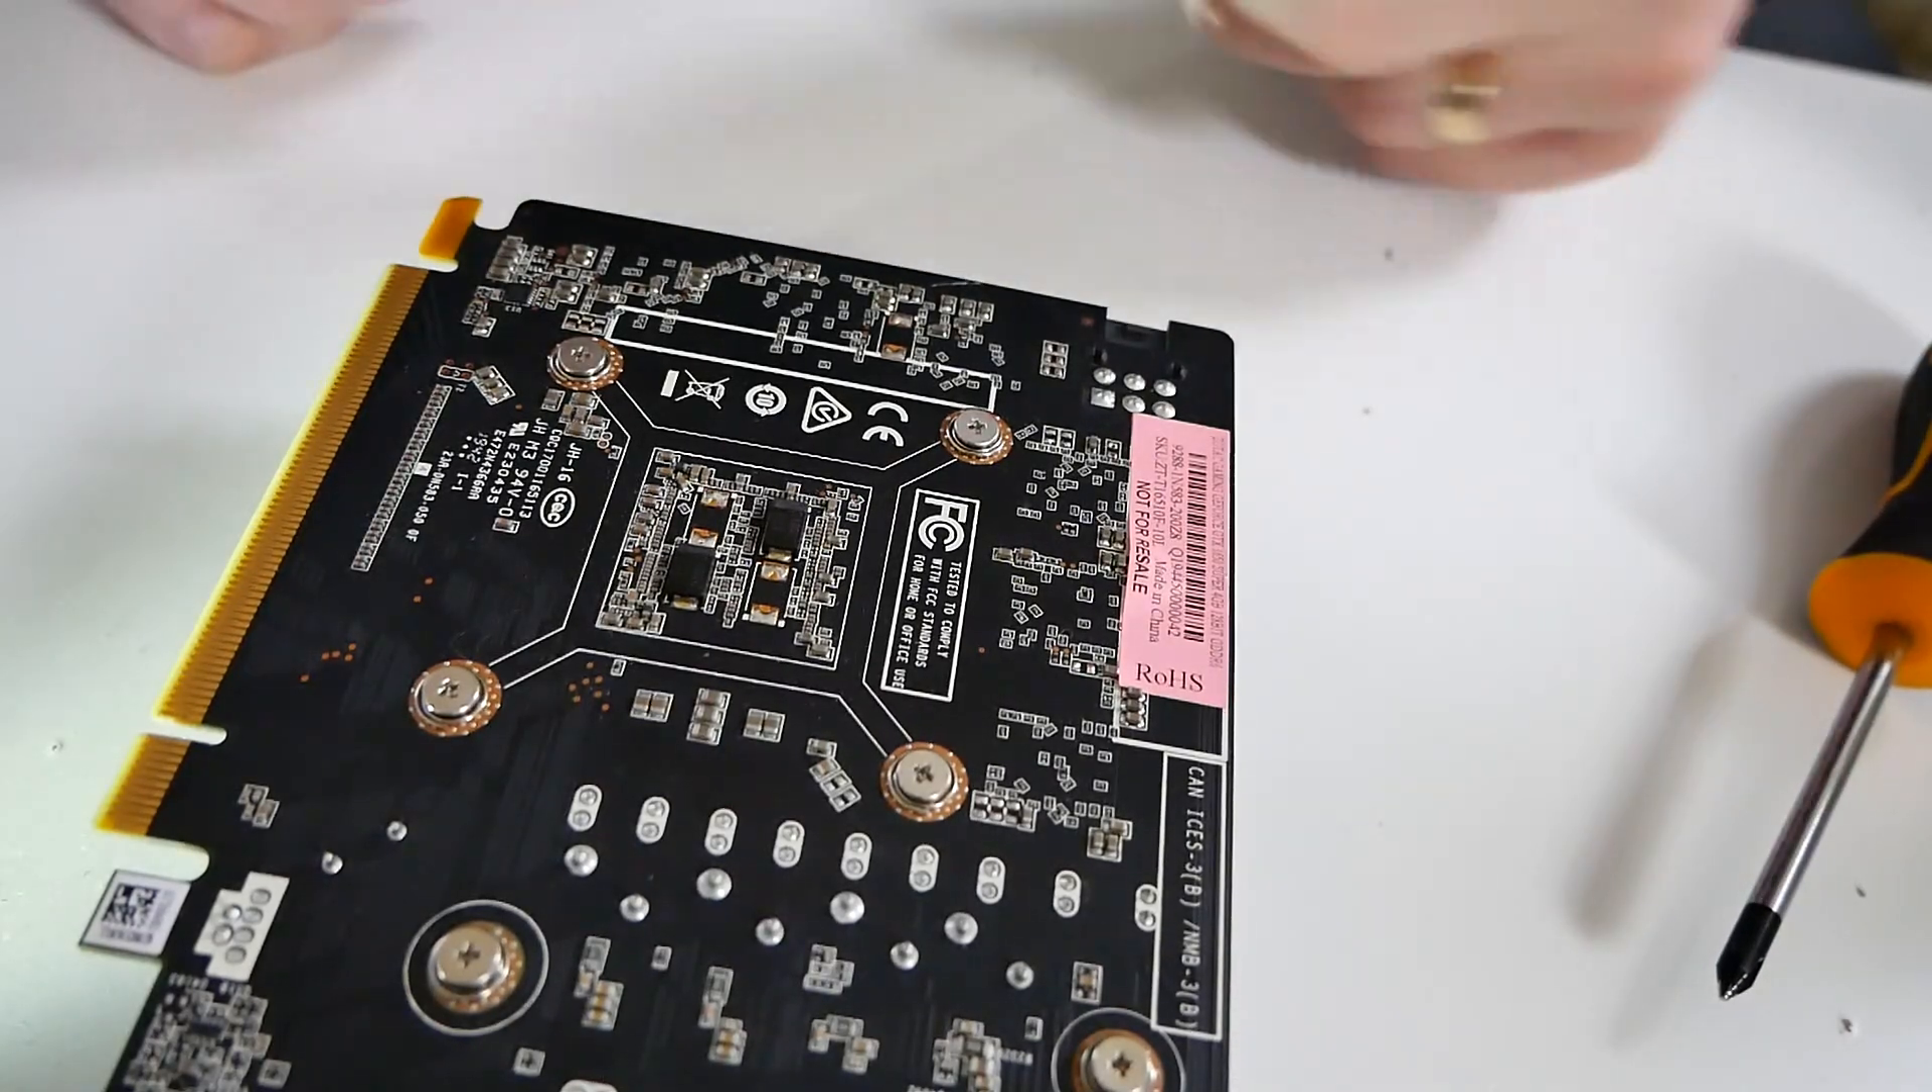So there we go that's the screws back in.